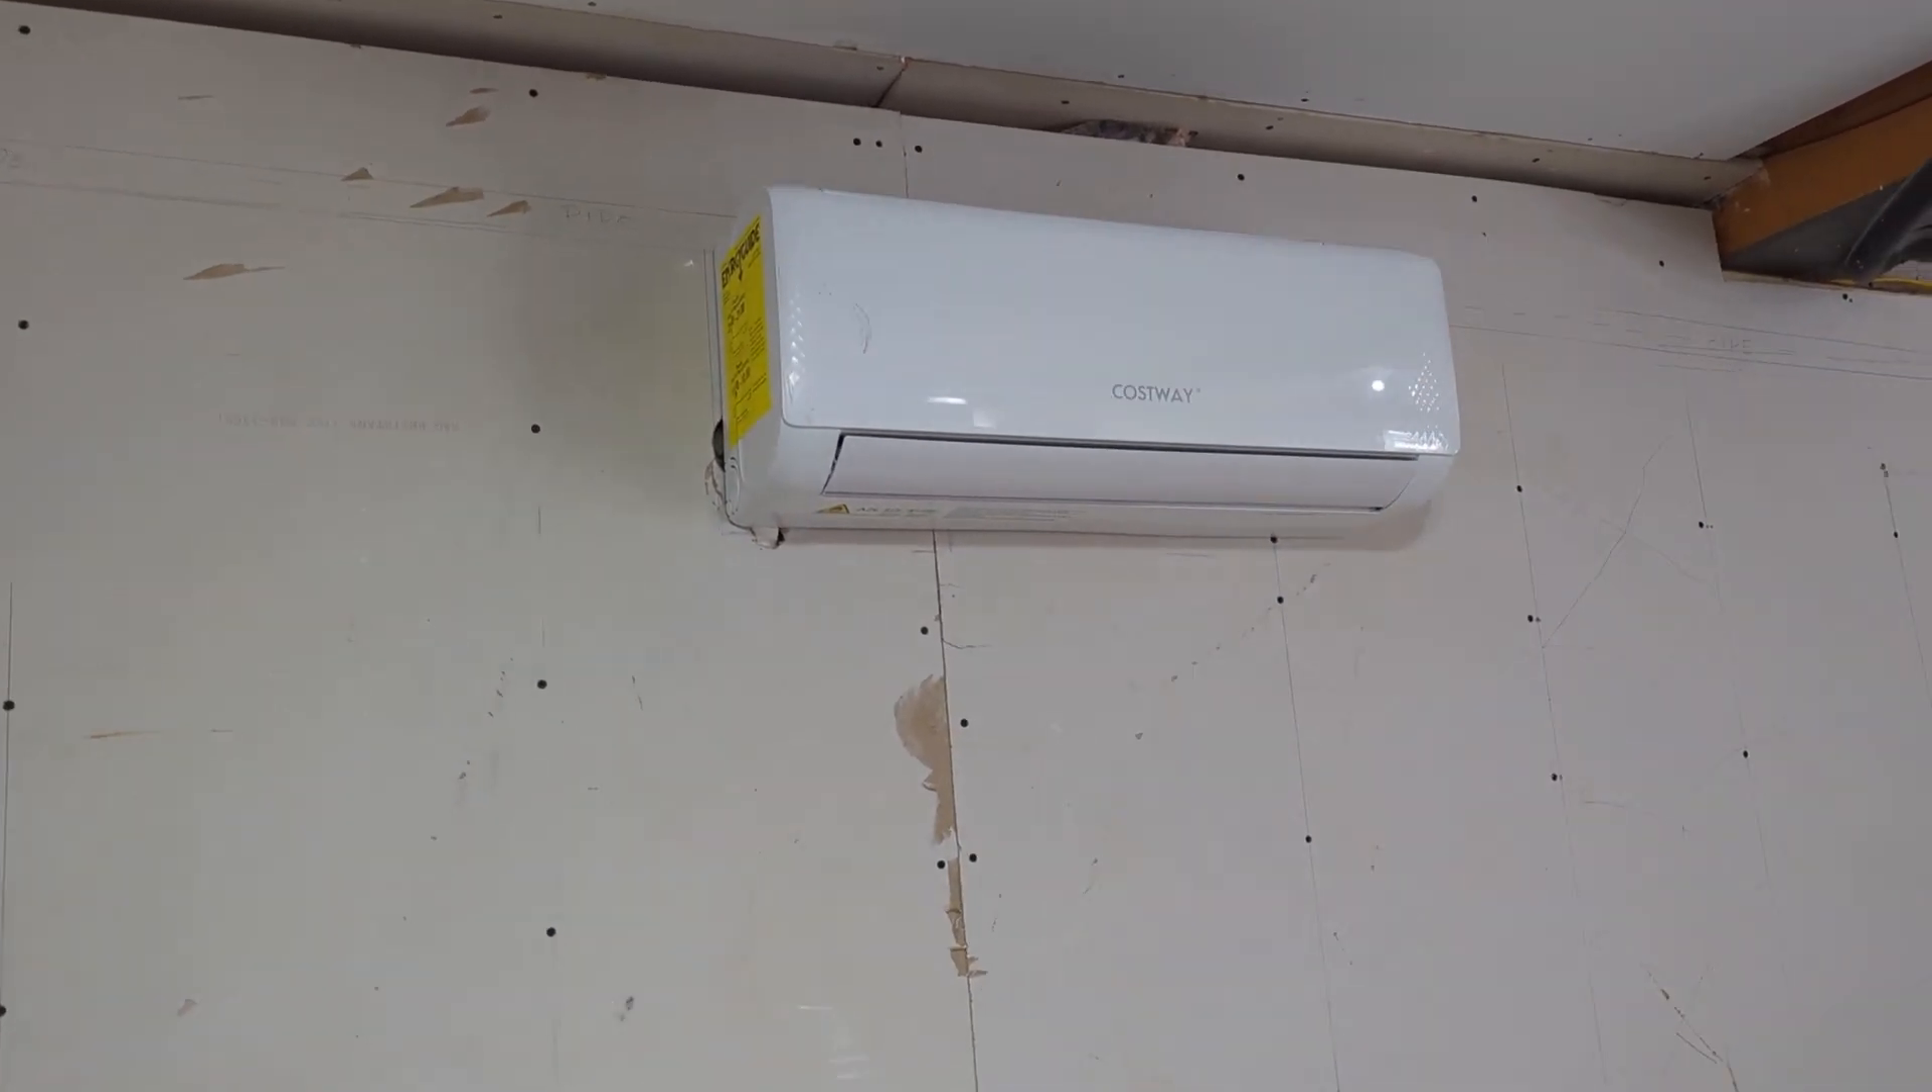So it's all indoor unit is all done.